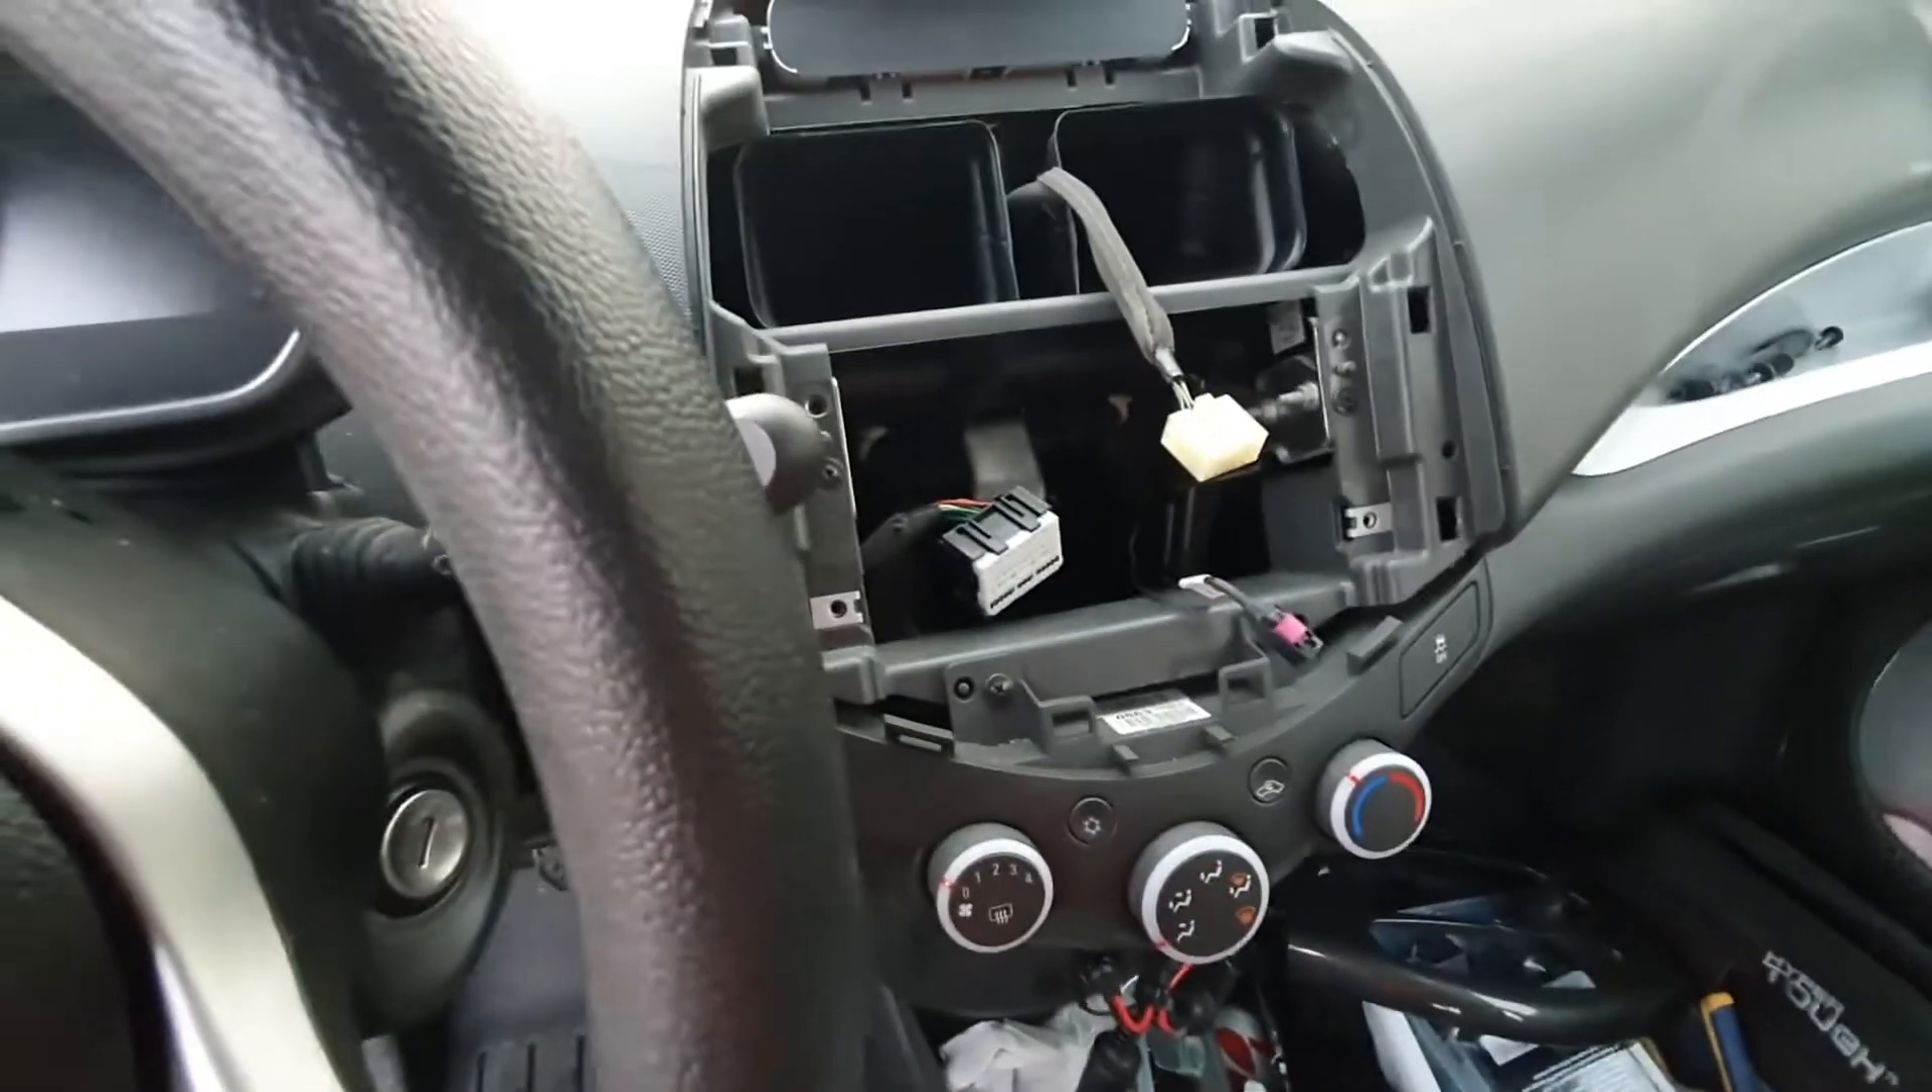Okay, so the radio came out.